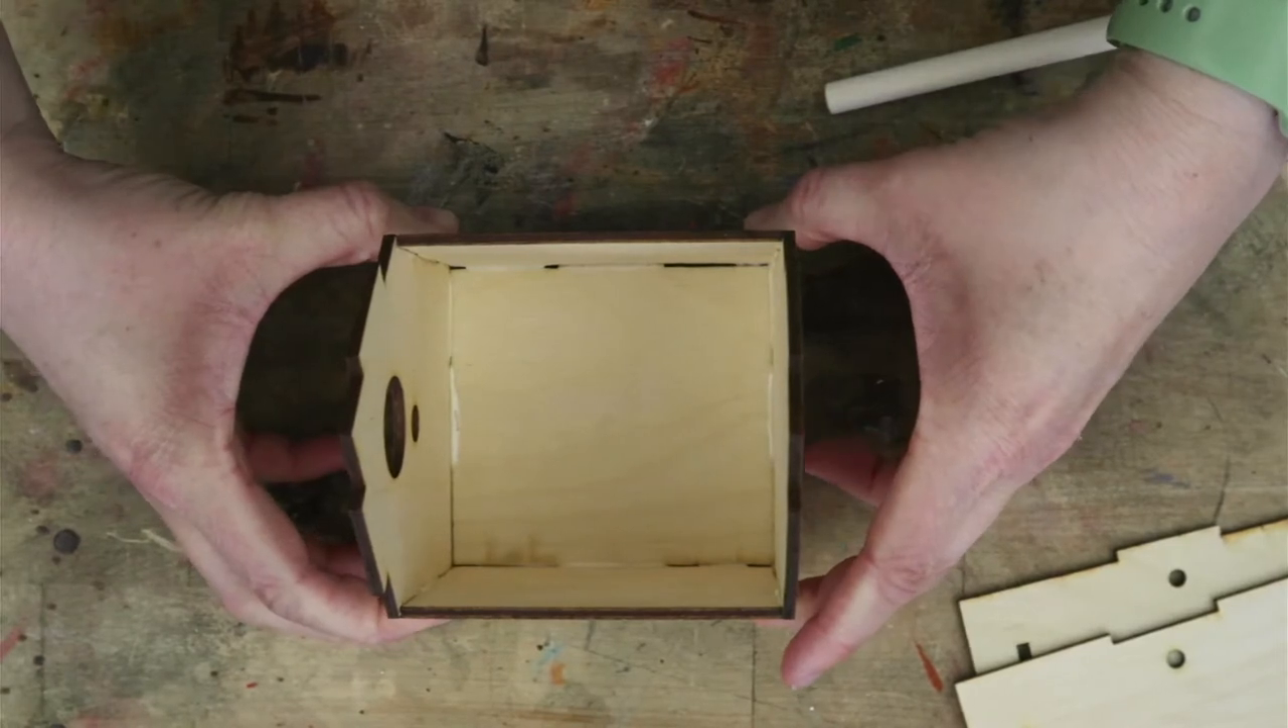I have my sides all glued together, the front and the back and the bottom all attached.